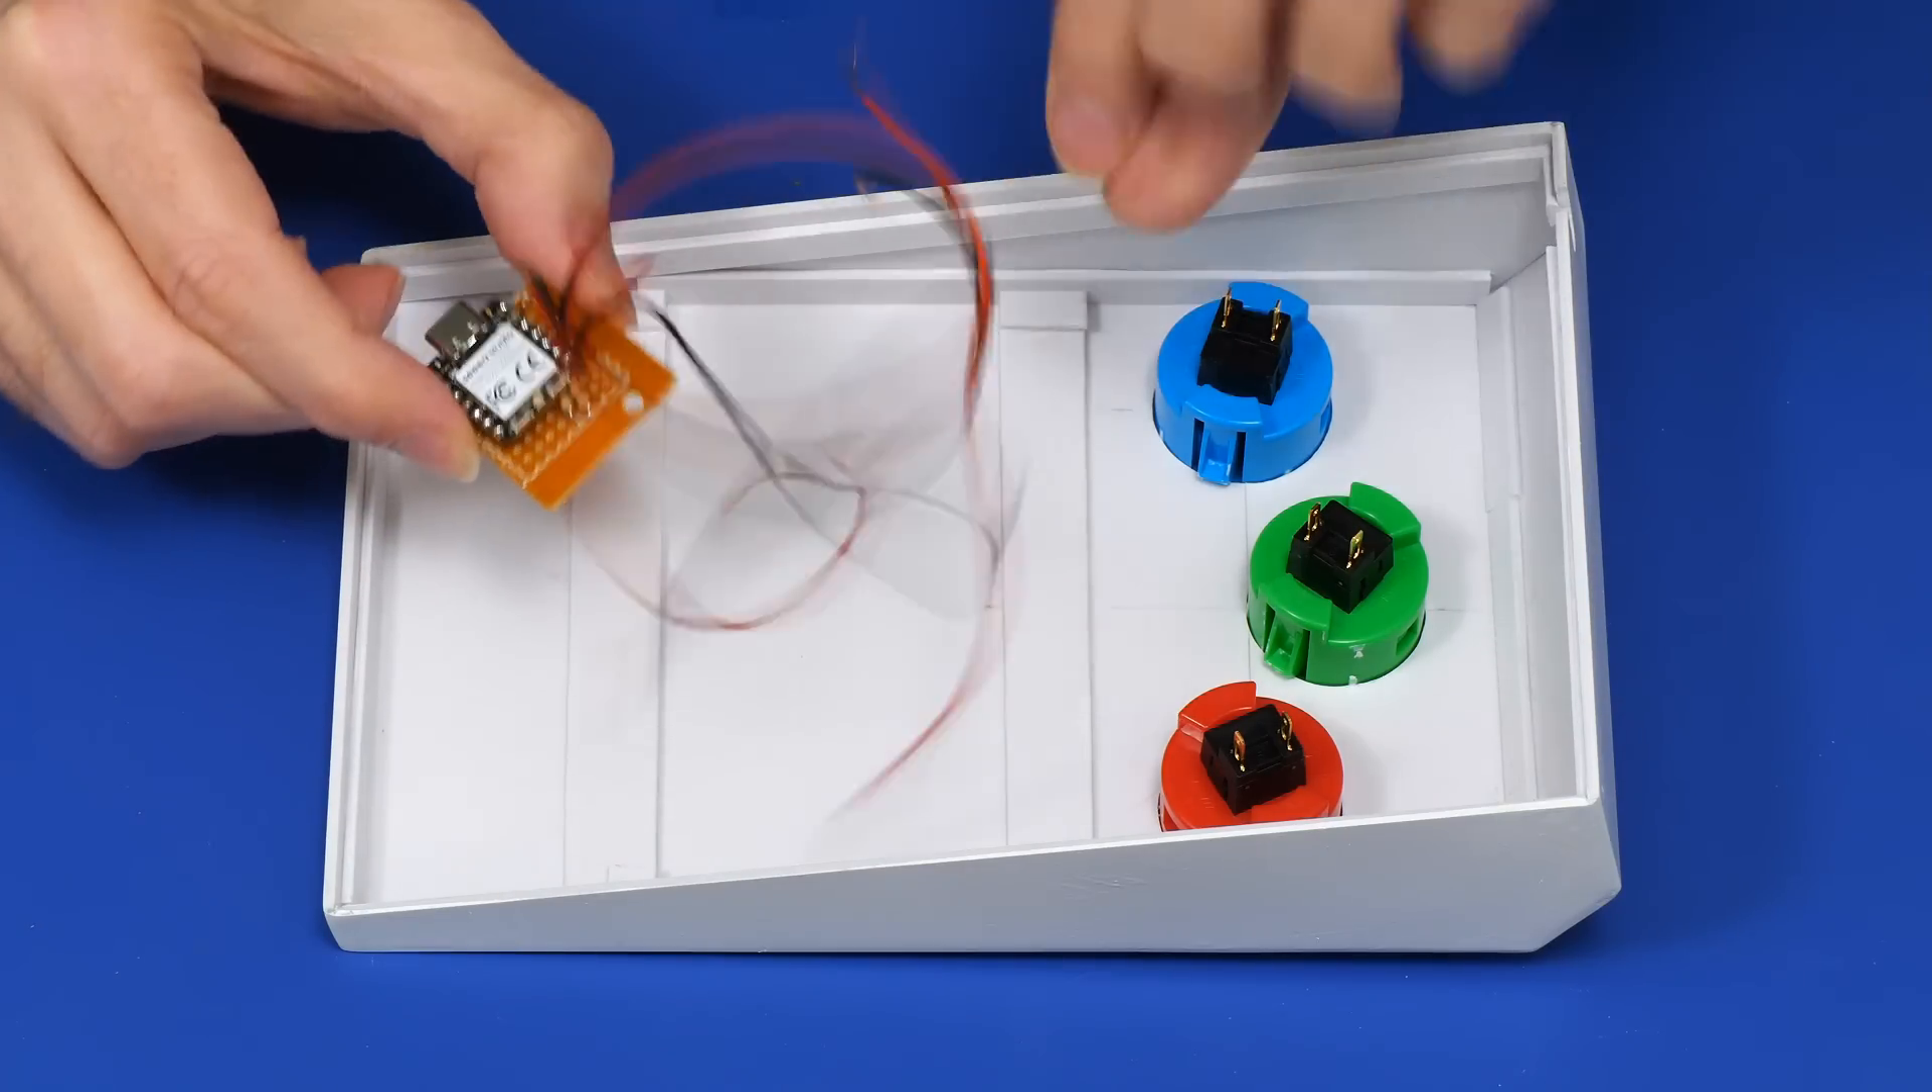And we now need to reattach these wires to the buttons.